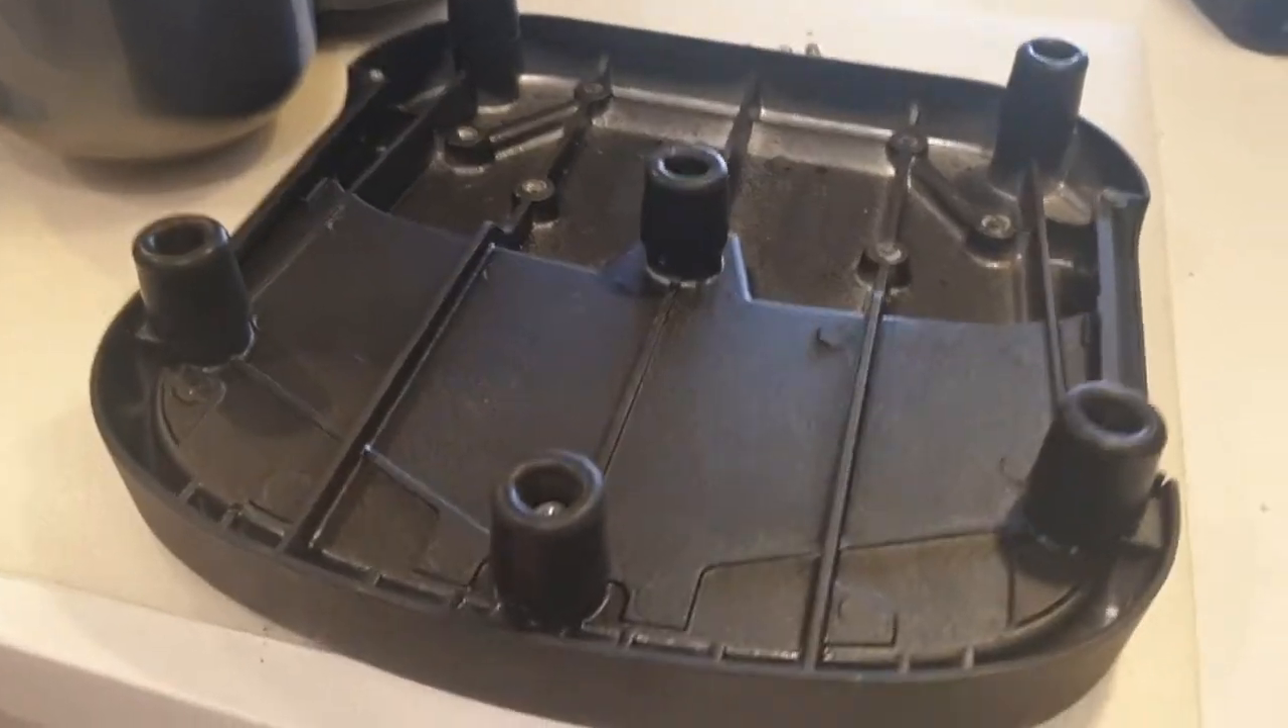So we've got all those legs installed you can see the nuts putting them down on the inside and yeah so stainless steel bolts so they should be good even though there's corrosion on this particular one.